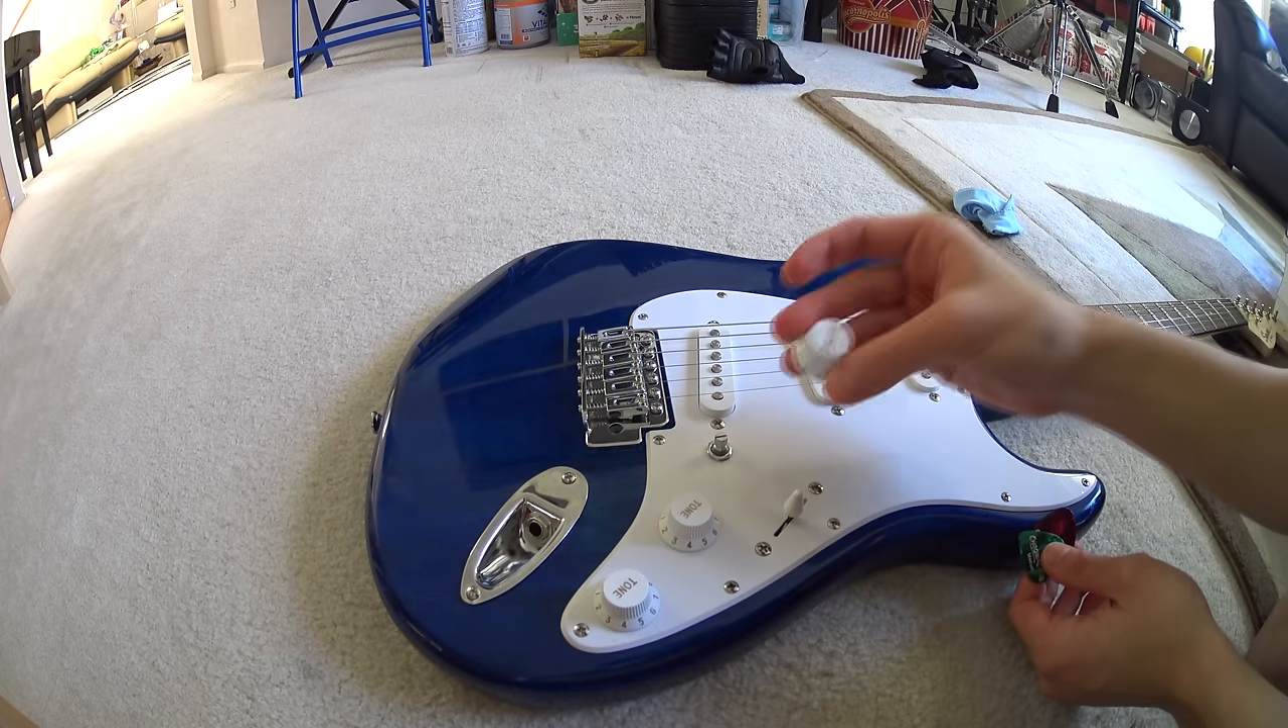No damage whatsoever, and we've got our knob out.